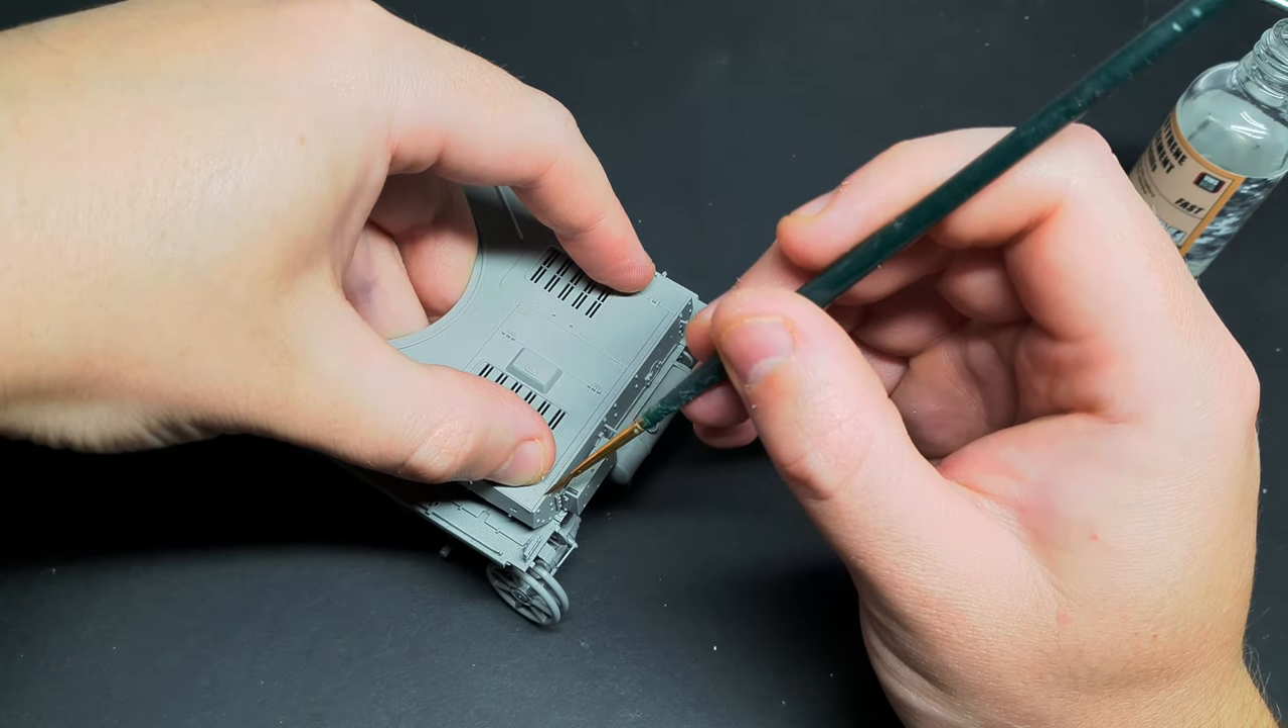The engine deck was pushed into place and then I made sure to use fast setting styrene cement.